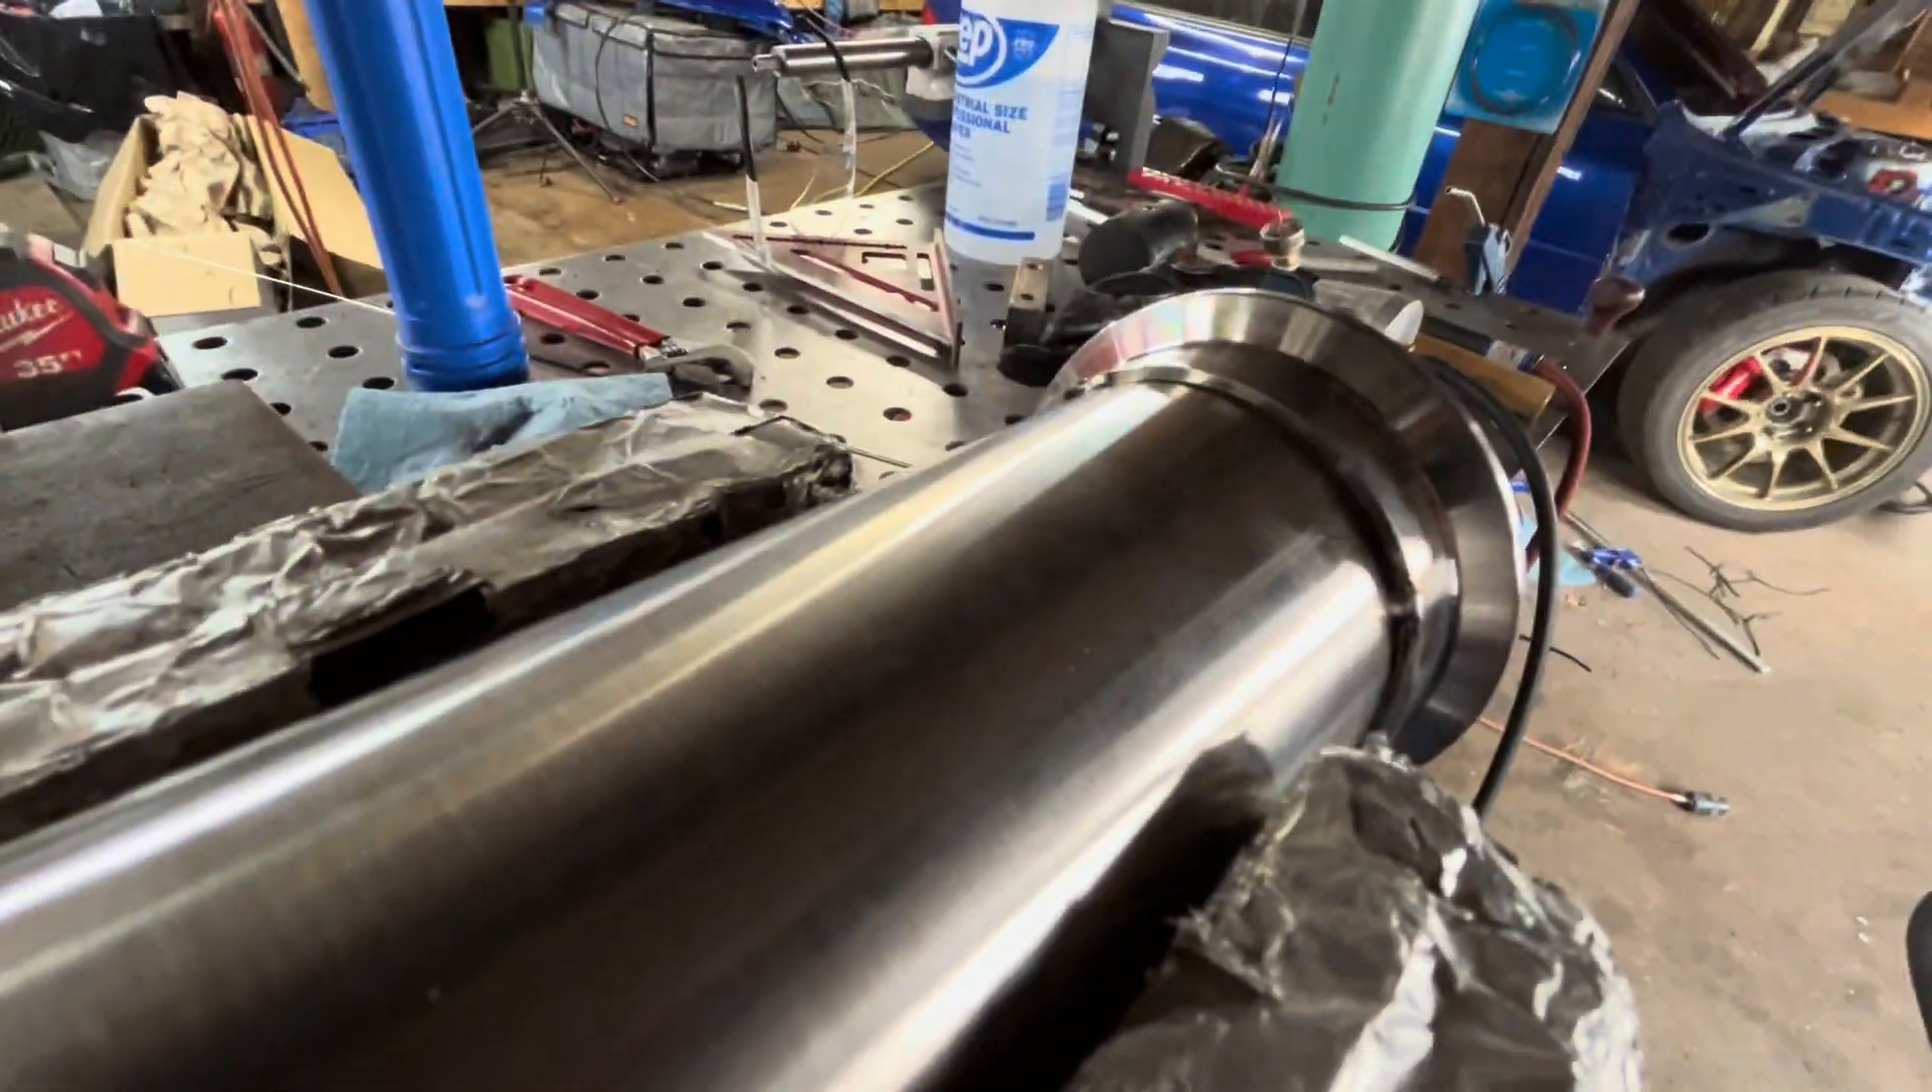It should be flush with the tubing and instead the tubing sits inside of it.